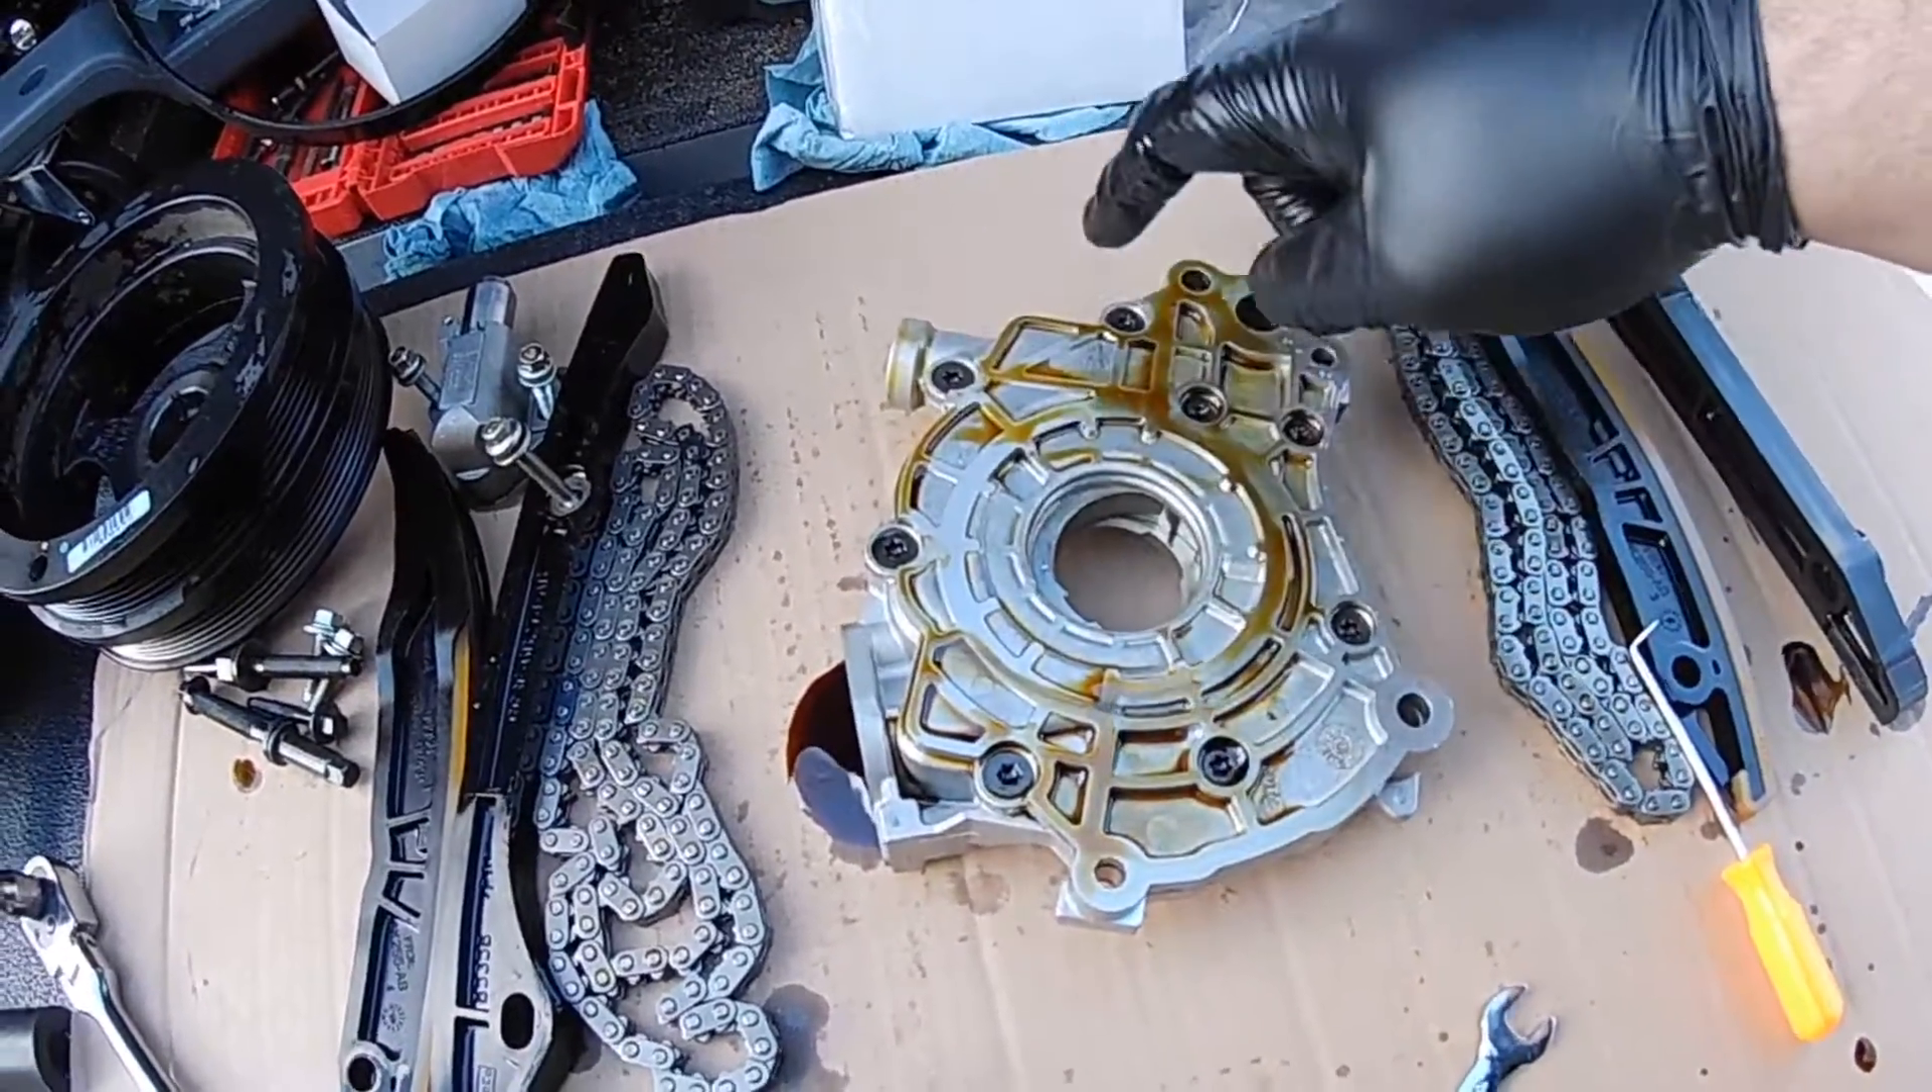So, yeah, we got our oil pump out.